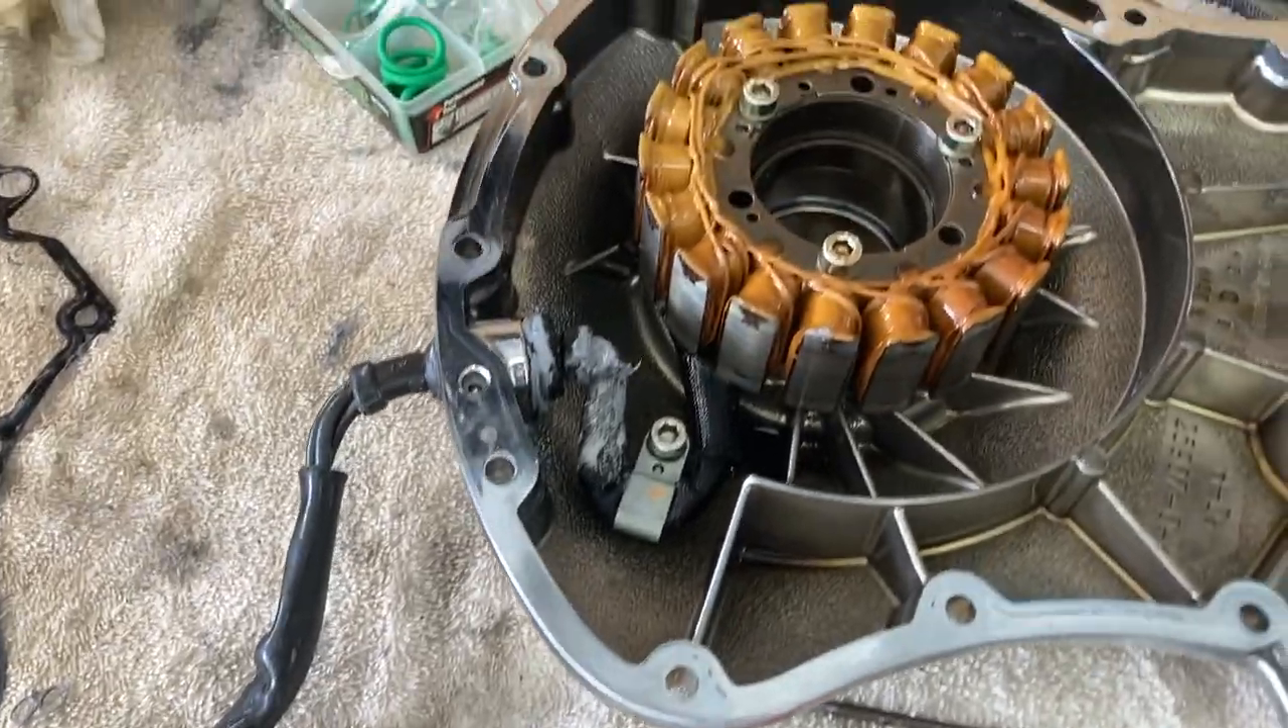And we're ready to just bolt the cover back on.